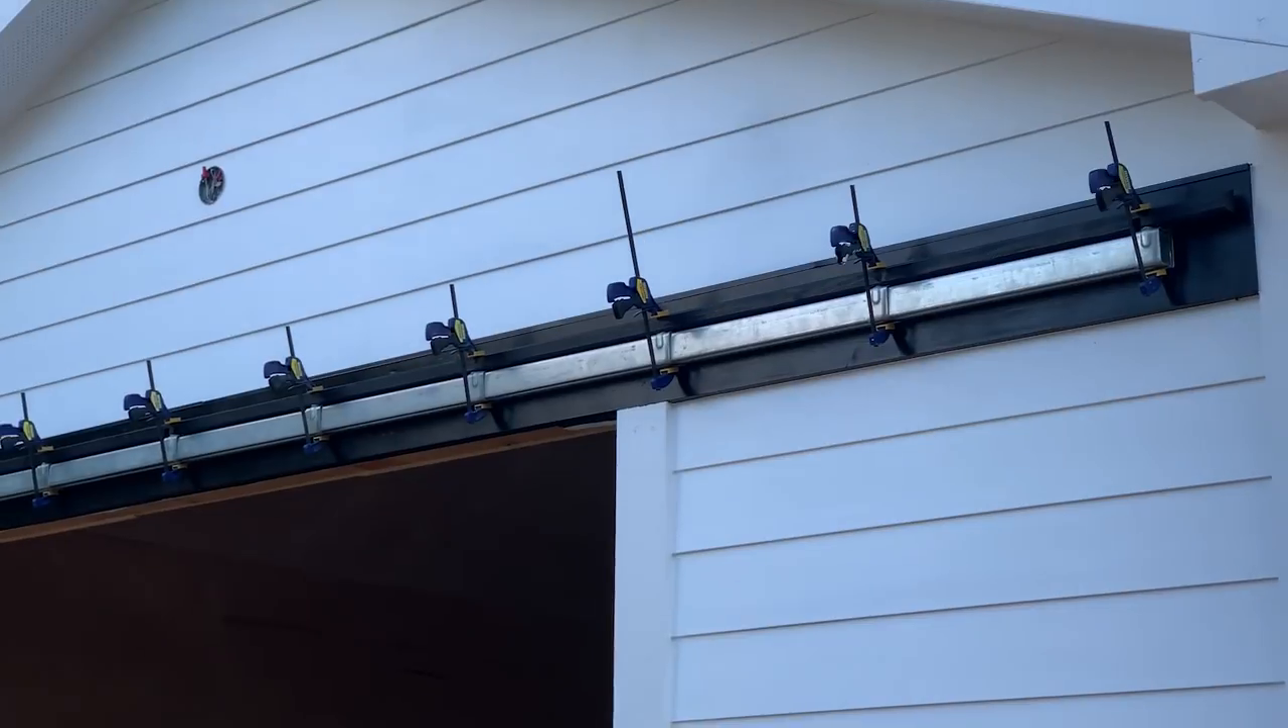I brought the wood up and shifted it to the right place. Then I clamped it down at every bracket, every place where there was construction adhesive.